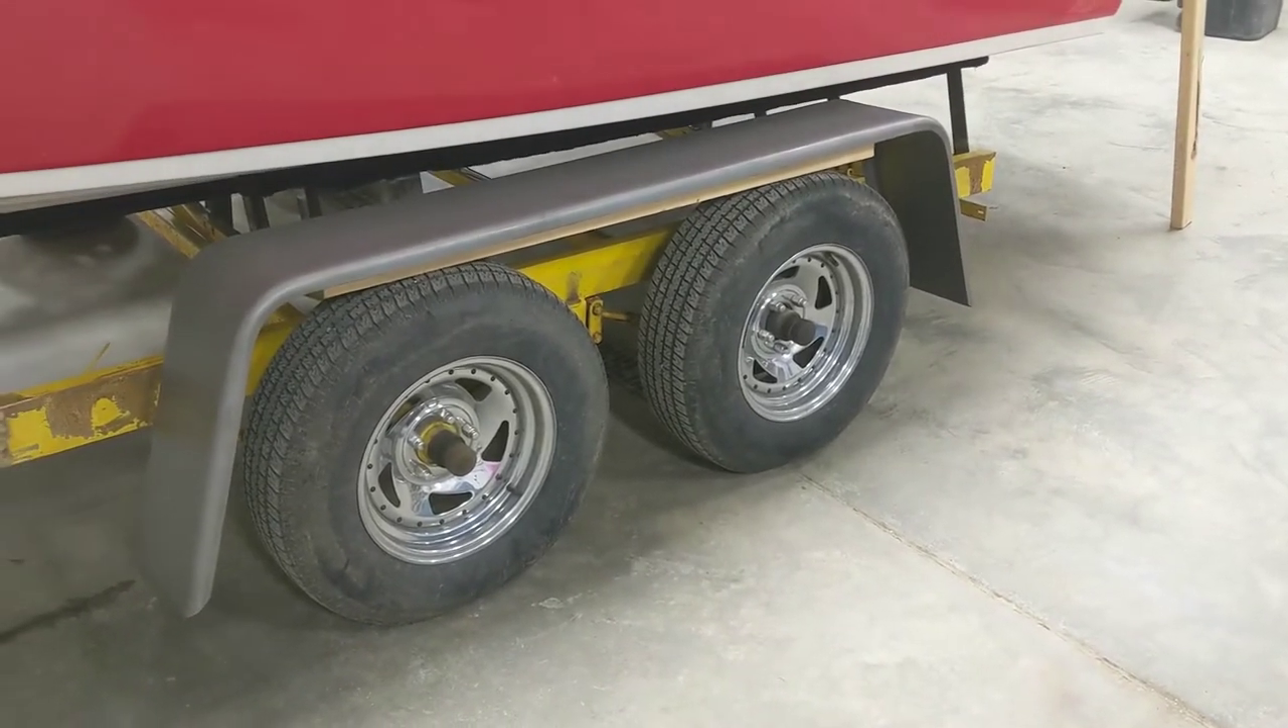There's a little more room in this fender than I'd like.